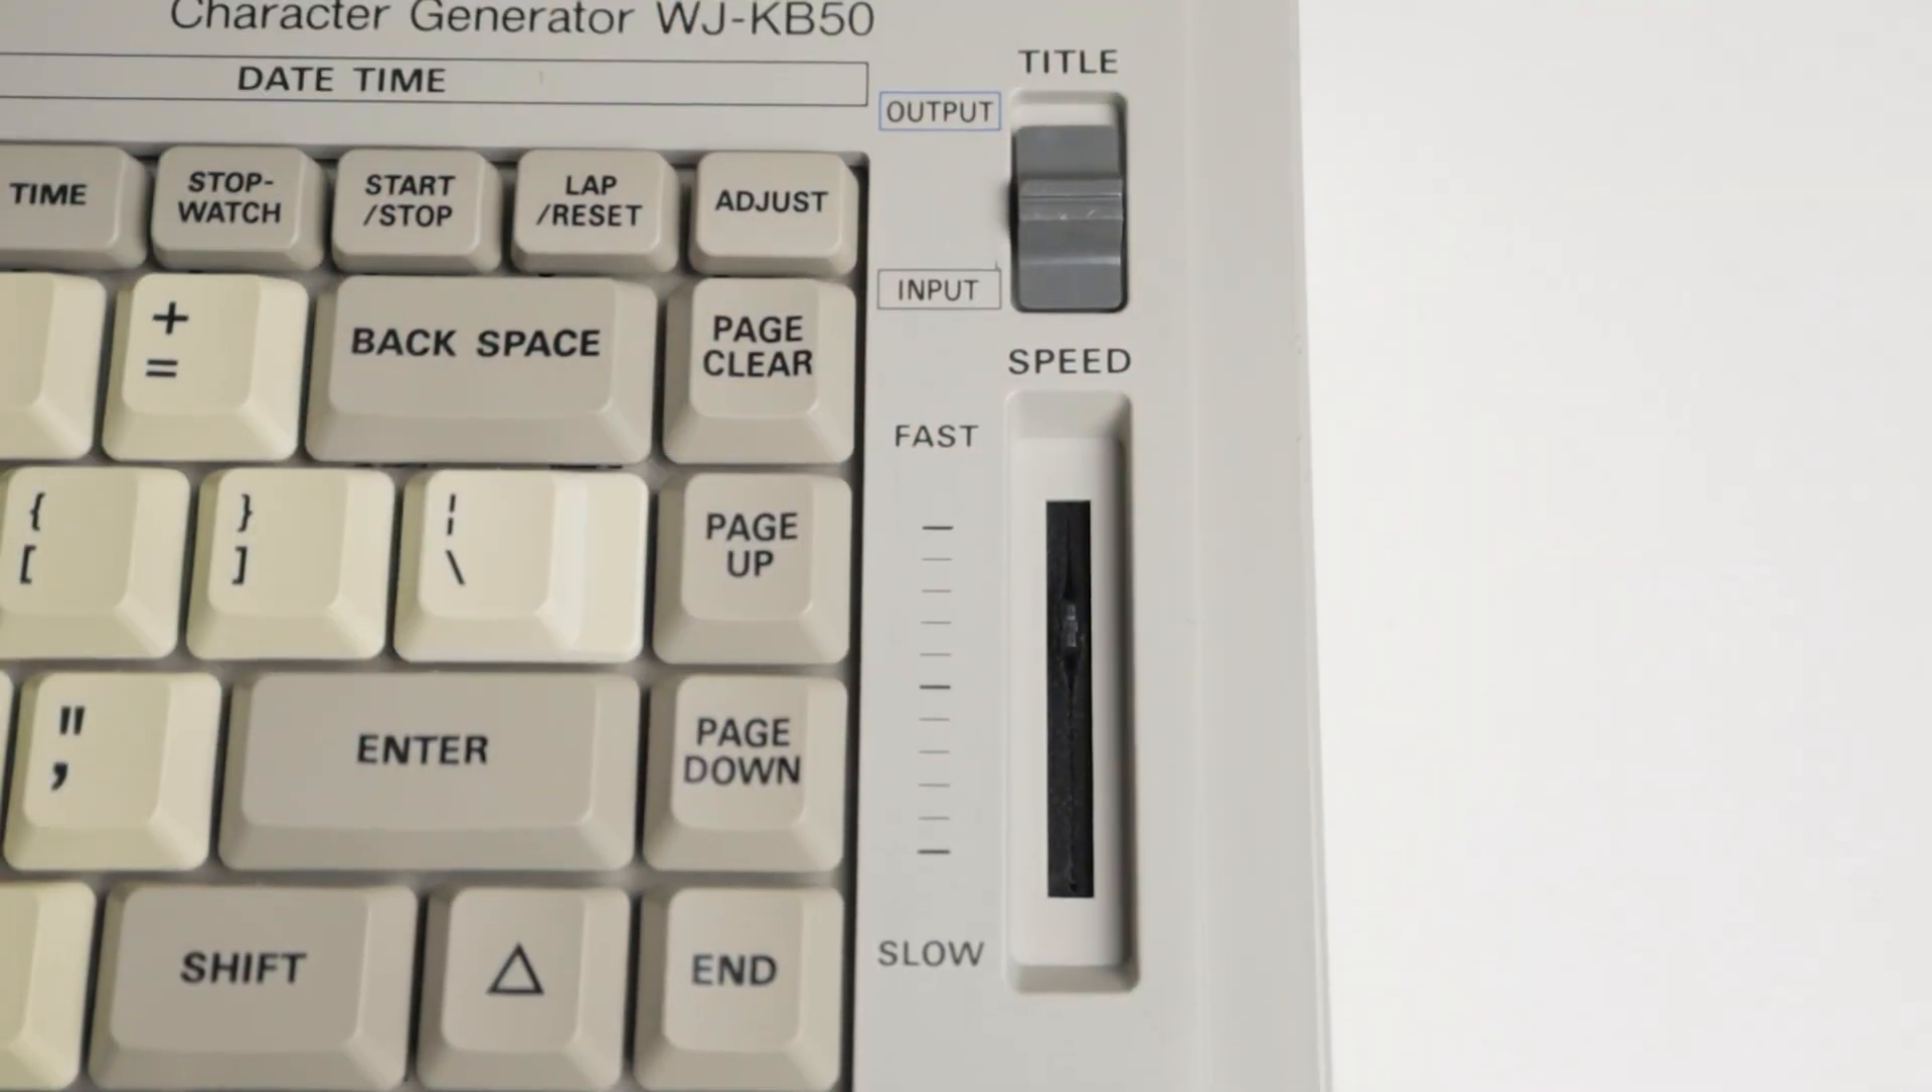I snapped that little switch back on on the right side, but I'm missing the slider part.